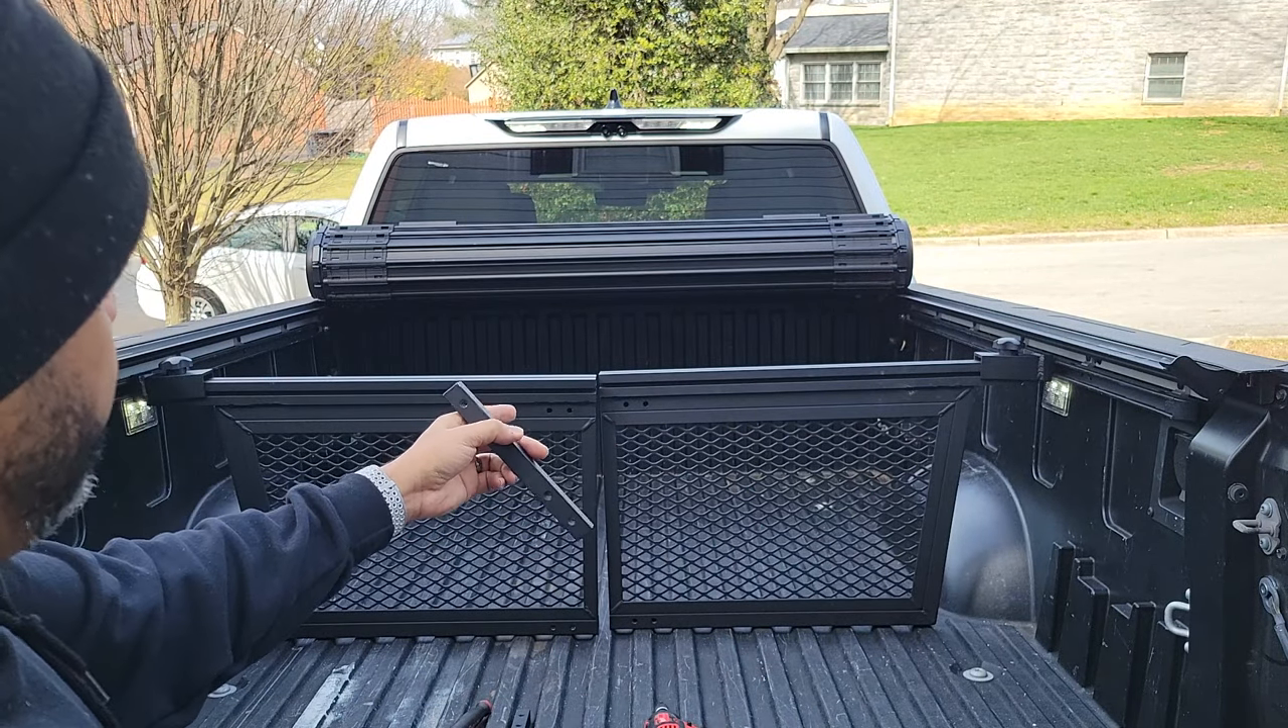All we got left now to do is put these these little support brackets that go across the top and across the bottom.